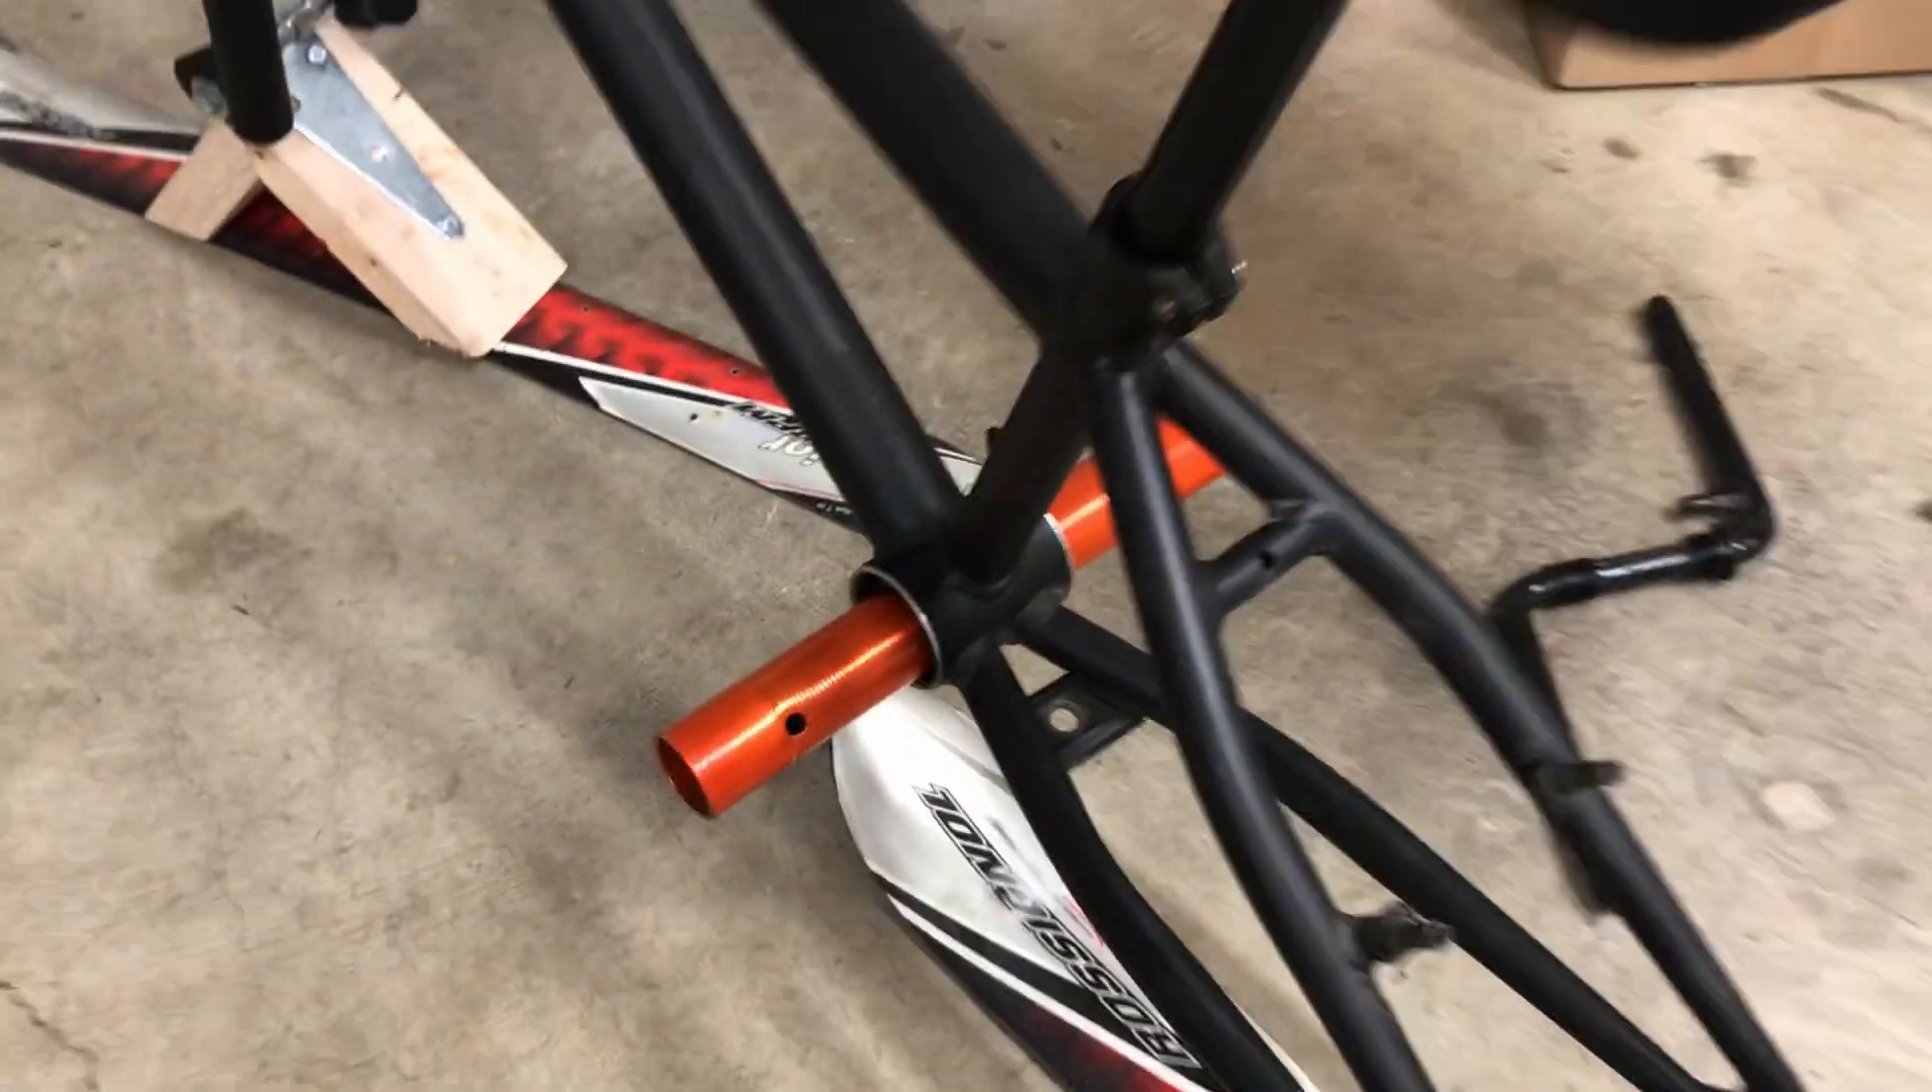We basically just stuck the back axle Through the bottom bracket.